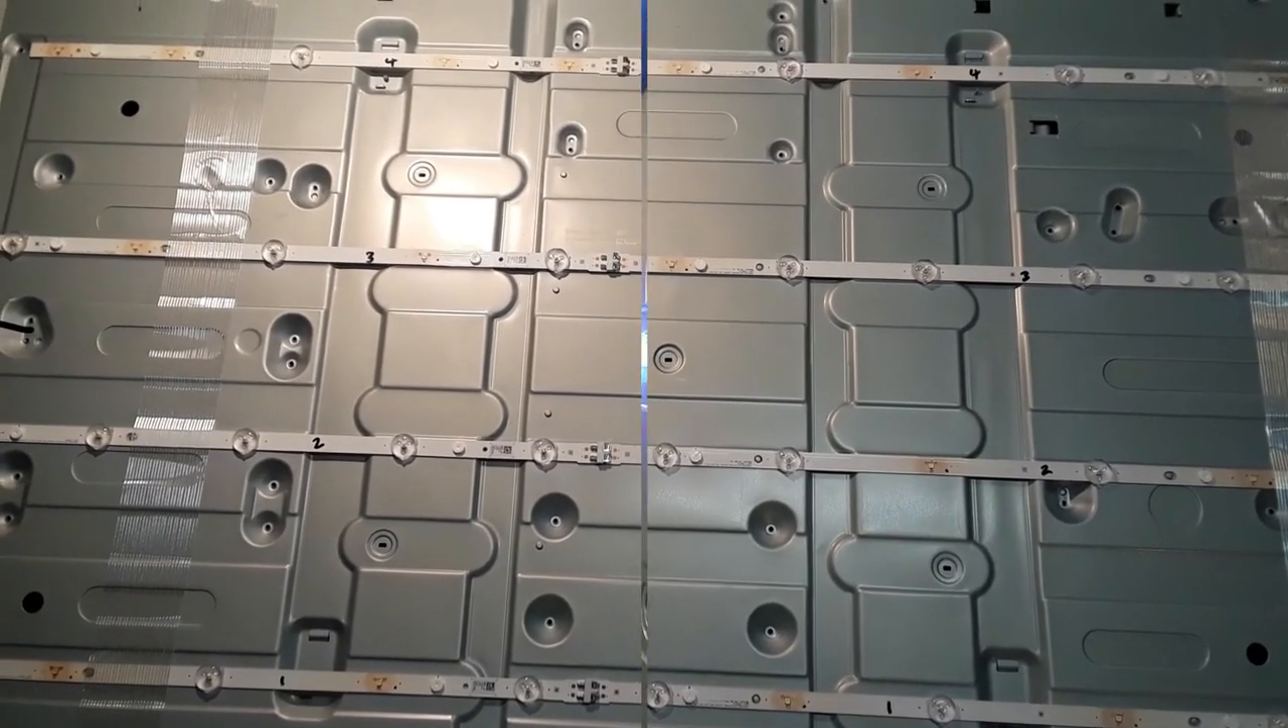All the LED strips back in place secured. I just need to reinstall the lenses on the LEDs that I've replaced.